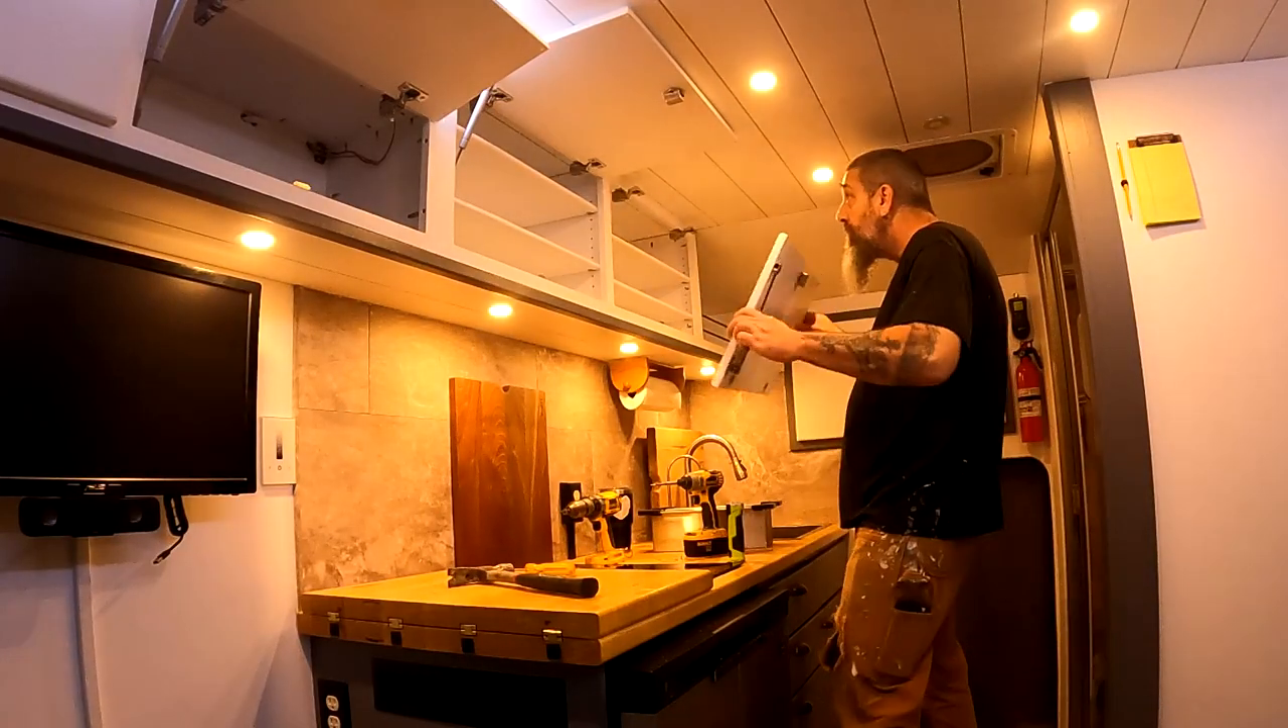I just gotta get the doors back on.